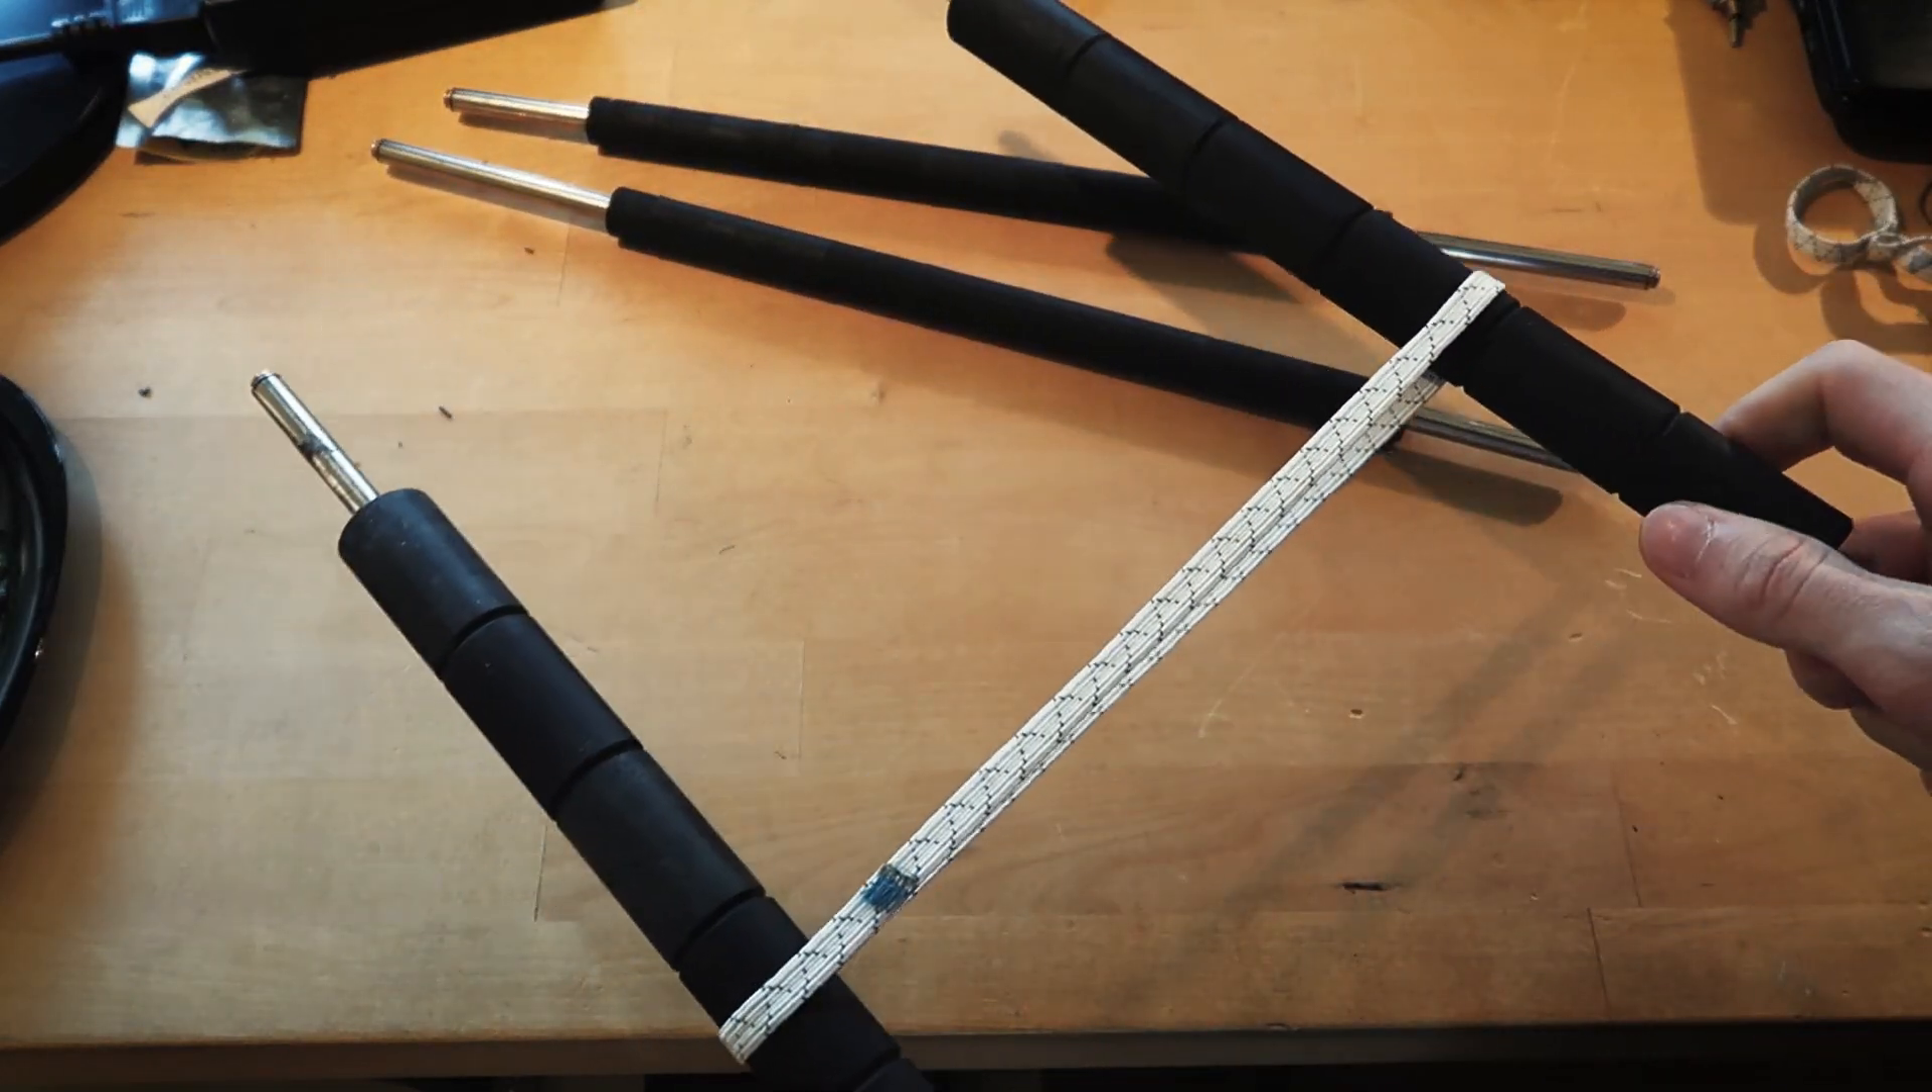So here are the axles with the rubber cylinders on and this is how it's going to work.